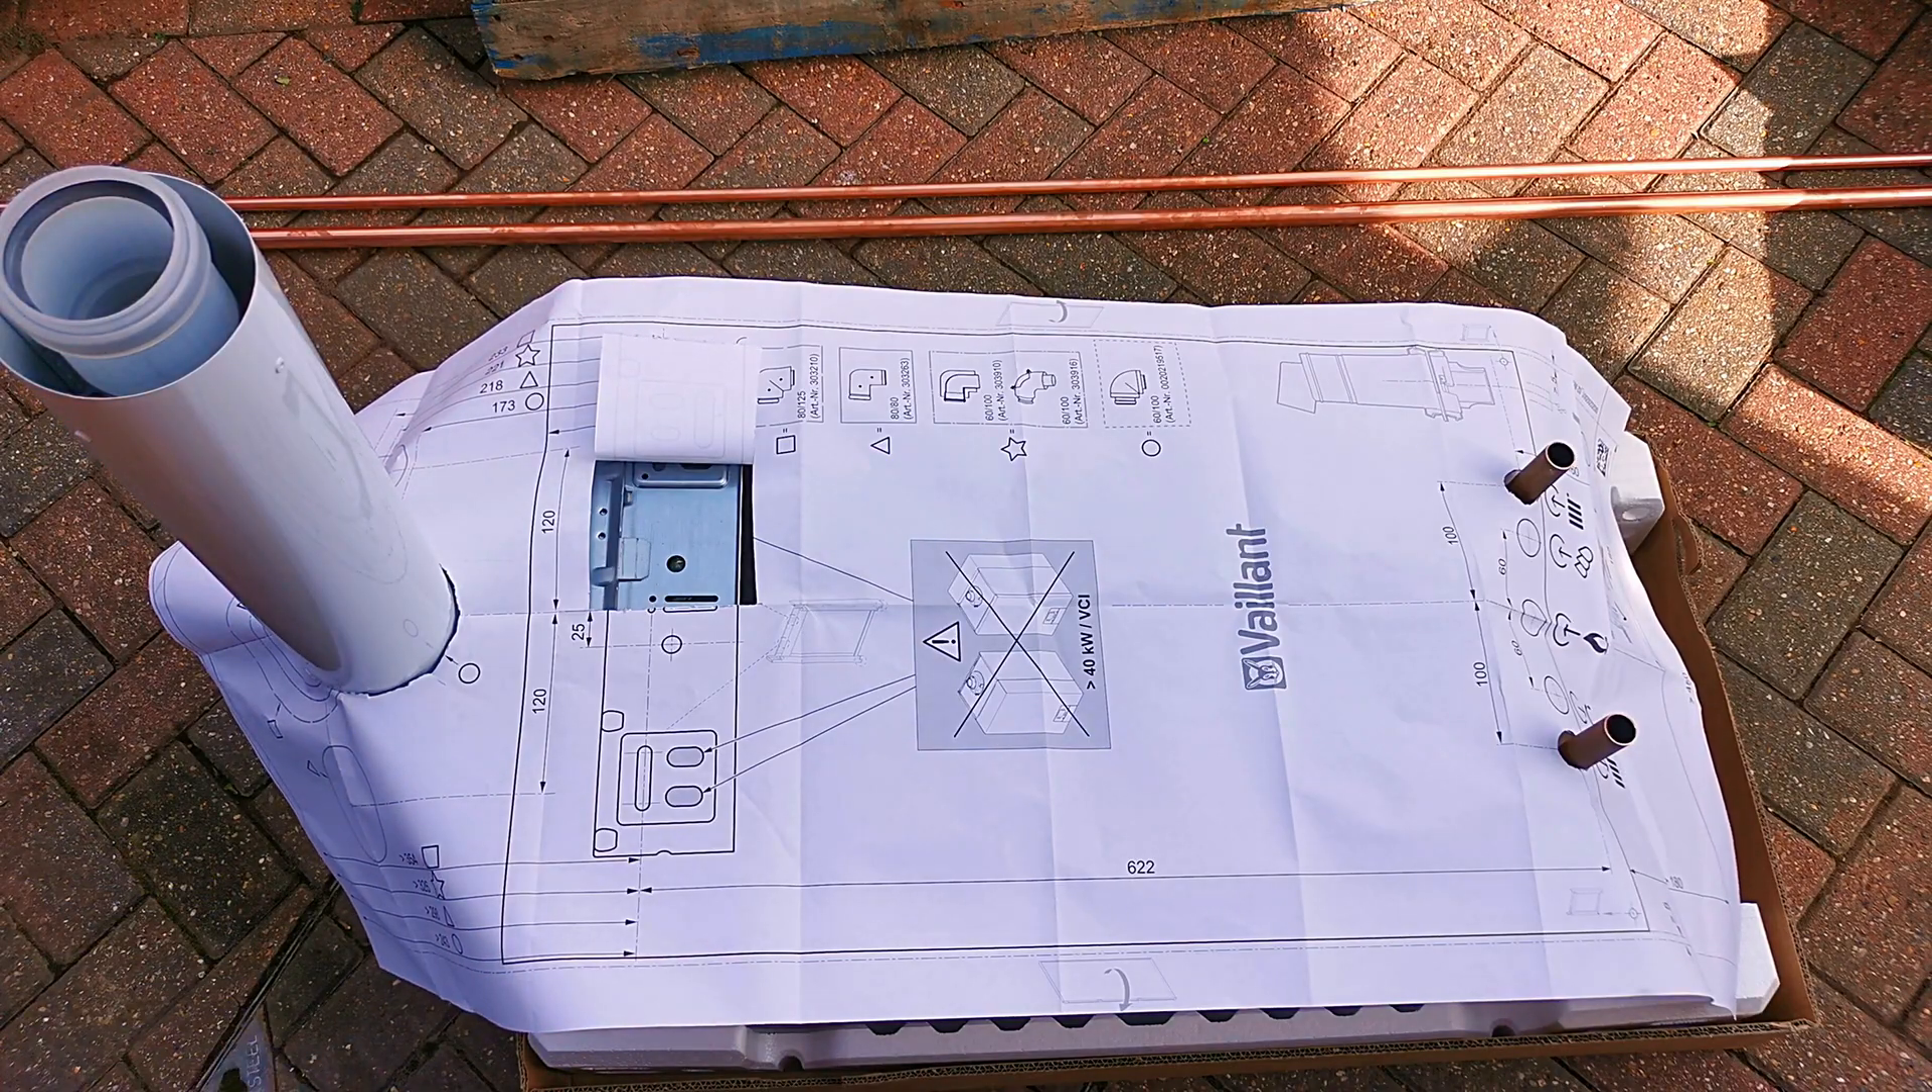You can see that this new template lines up perfectly with the flue bracket and the pipes on this brand new ecotech plus 836.